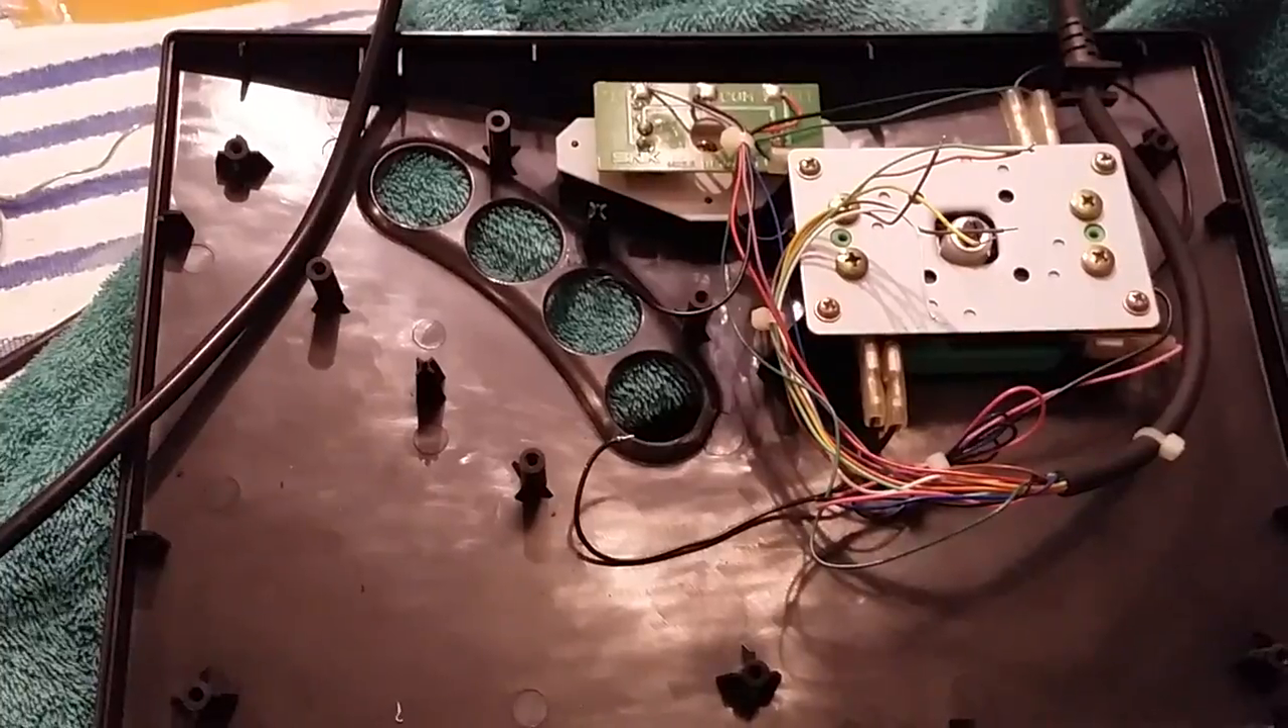I have the buttons removed. Uh... The button assembly removed.